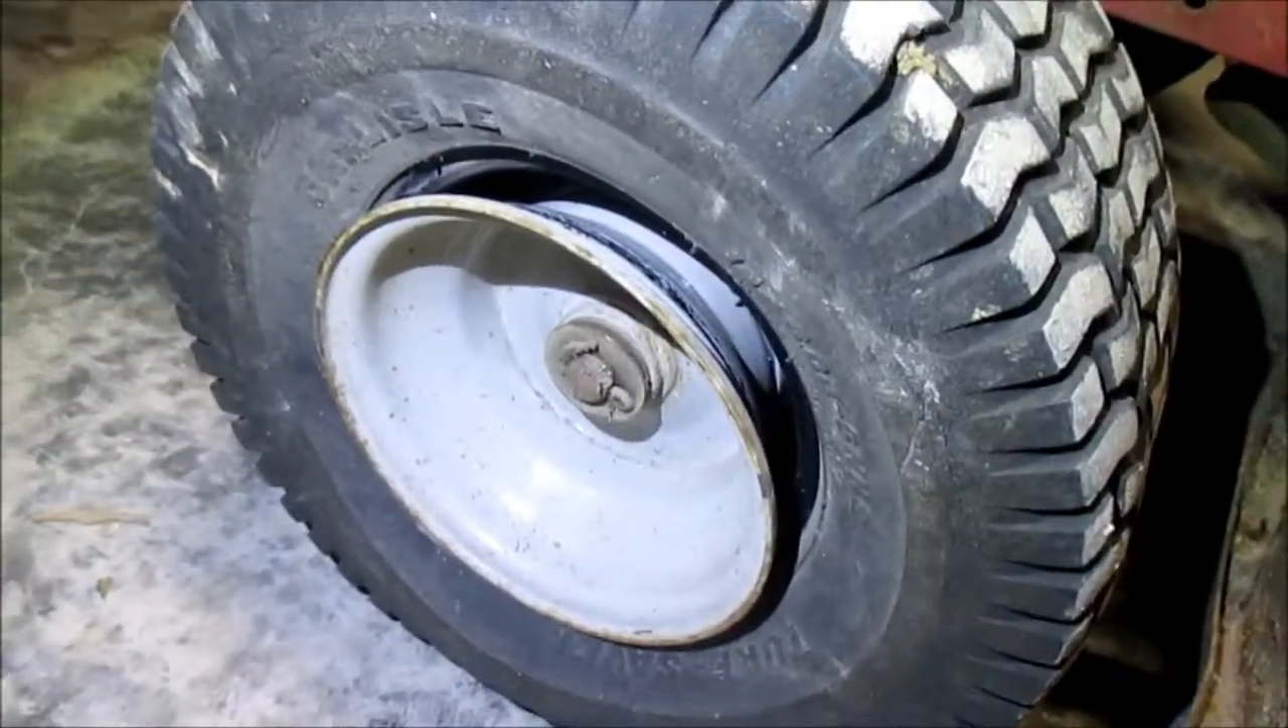Just as I was trying to get set up to maybe do a little mowing here in the near future, and the doggone tire on the front side here has gone flat and already off the rim.